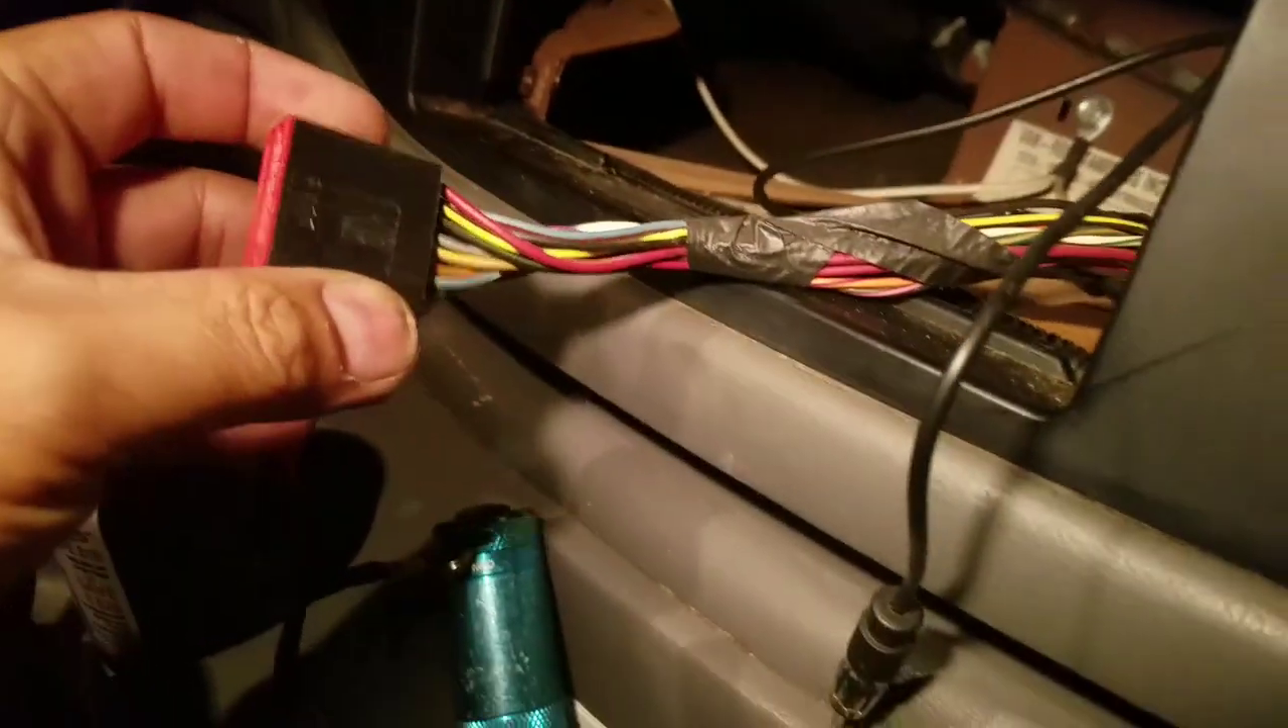So all that's left is this ford wiring harness and the antenna cable.